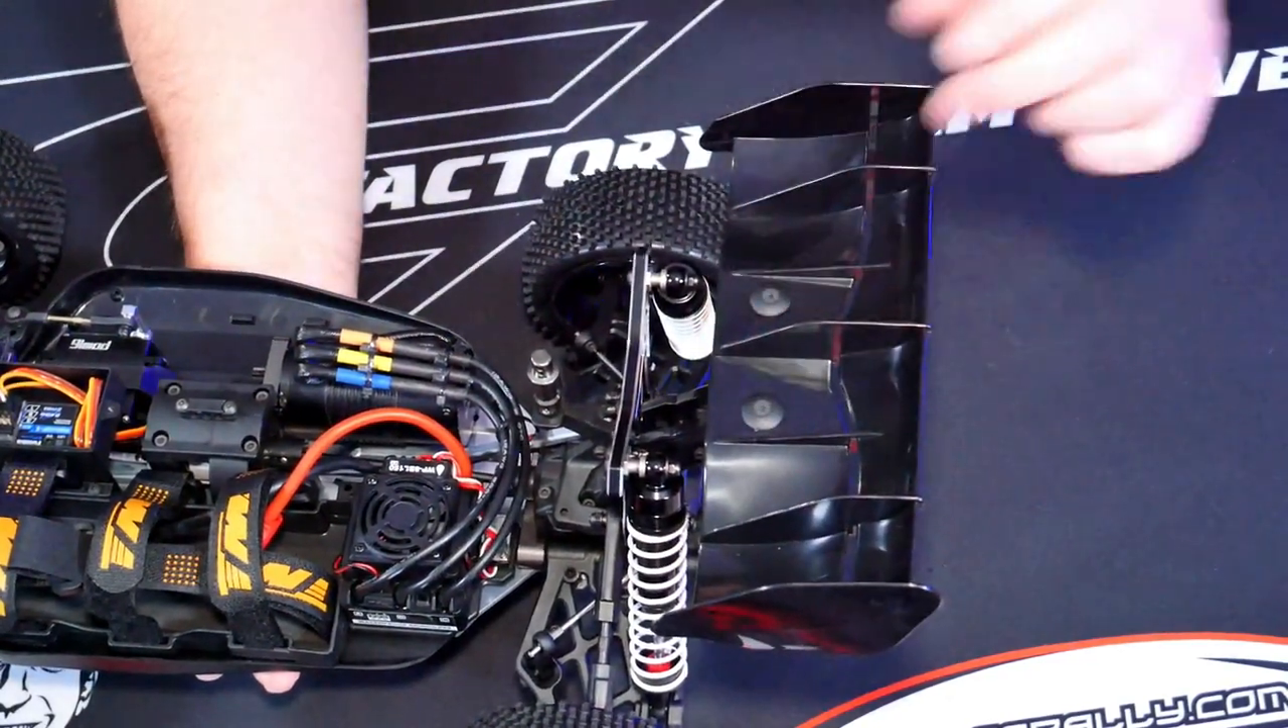I think it's going to work very, very nicely. I also mounted up my spoiler as well because they give you the screws to mount this guy up, but they don't give you any washers underneath.